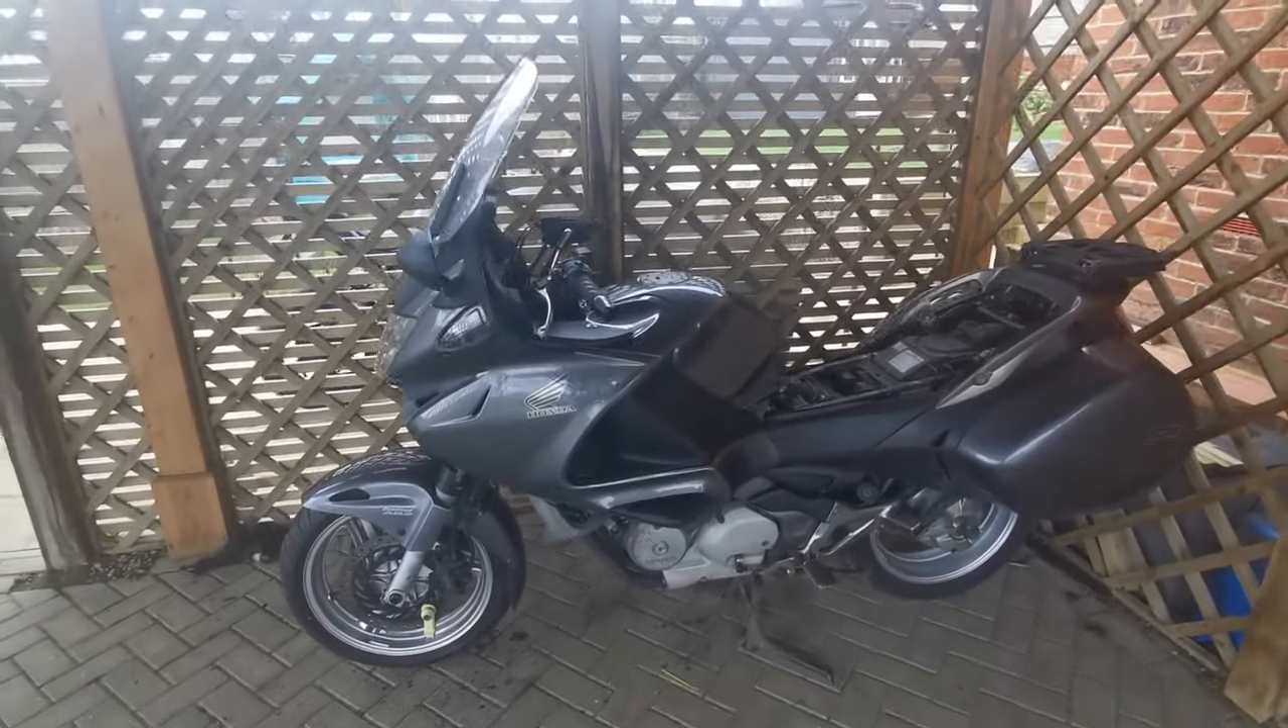You probably notice the seat's not there yet.